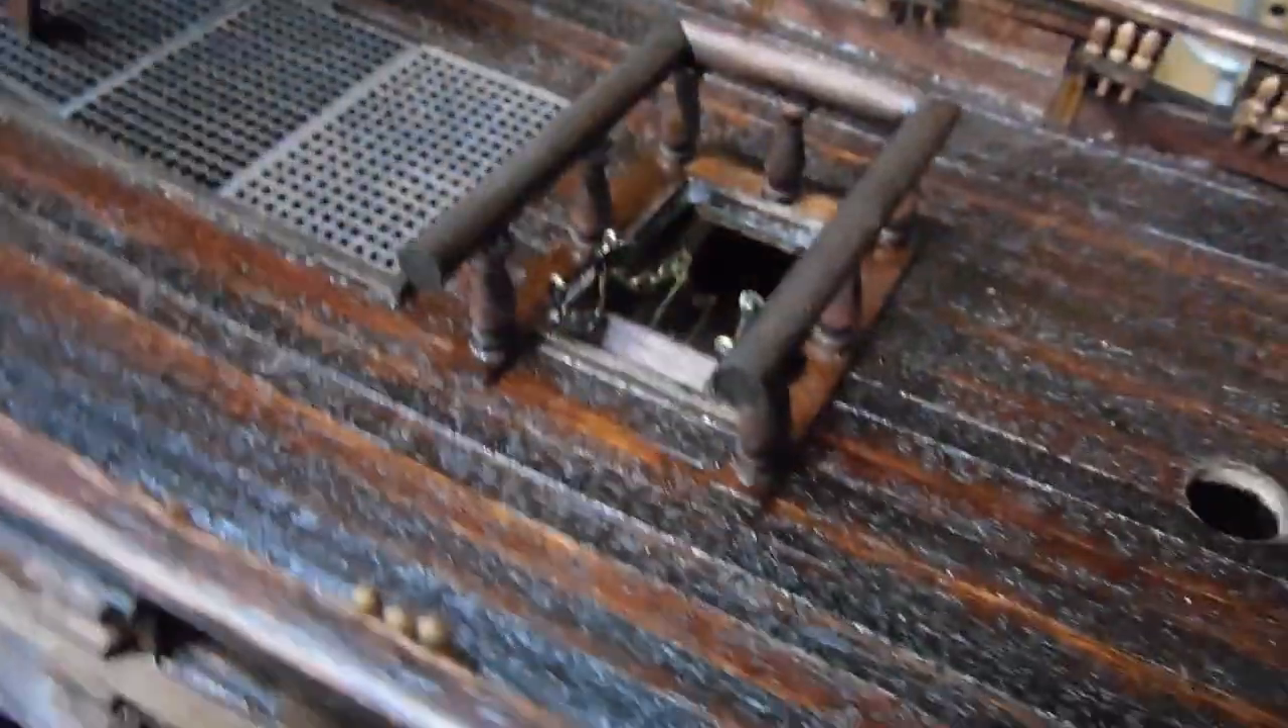Then I've completed the rail that guards the open stair while going to the lower decks.